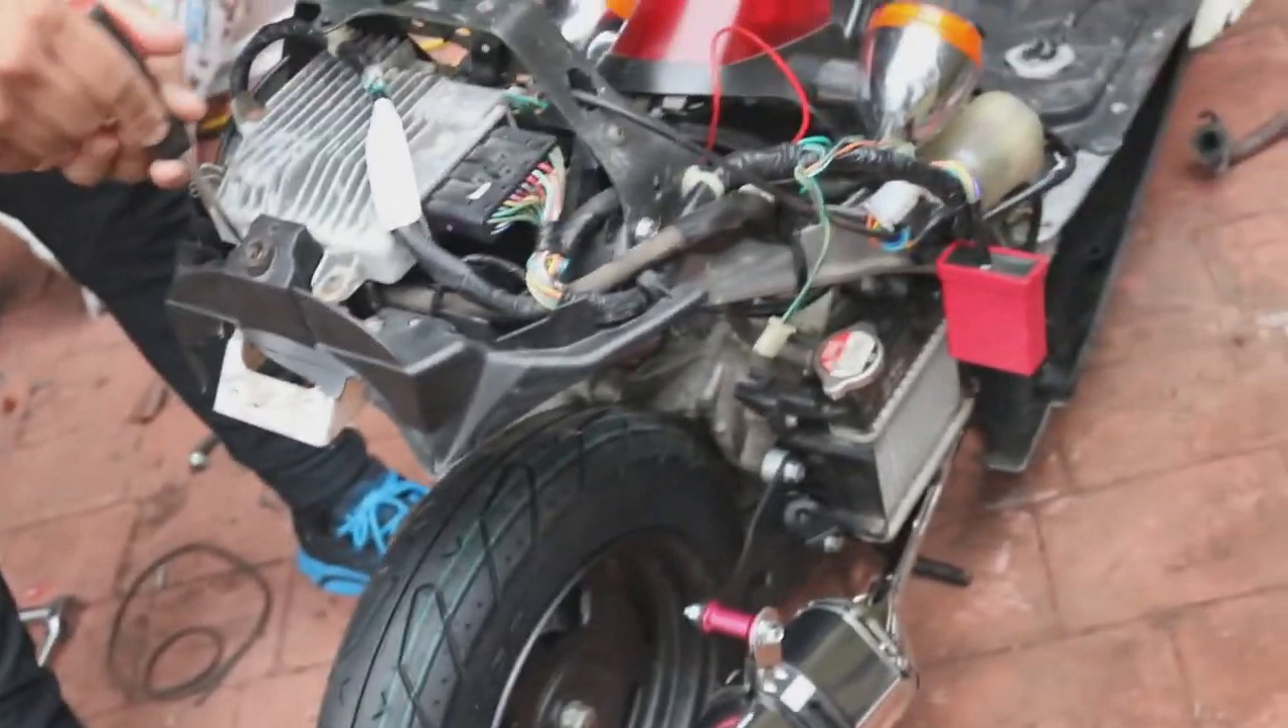So we got the rear wheel on. It's all set. It's situated. We got it figured out.